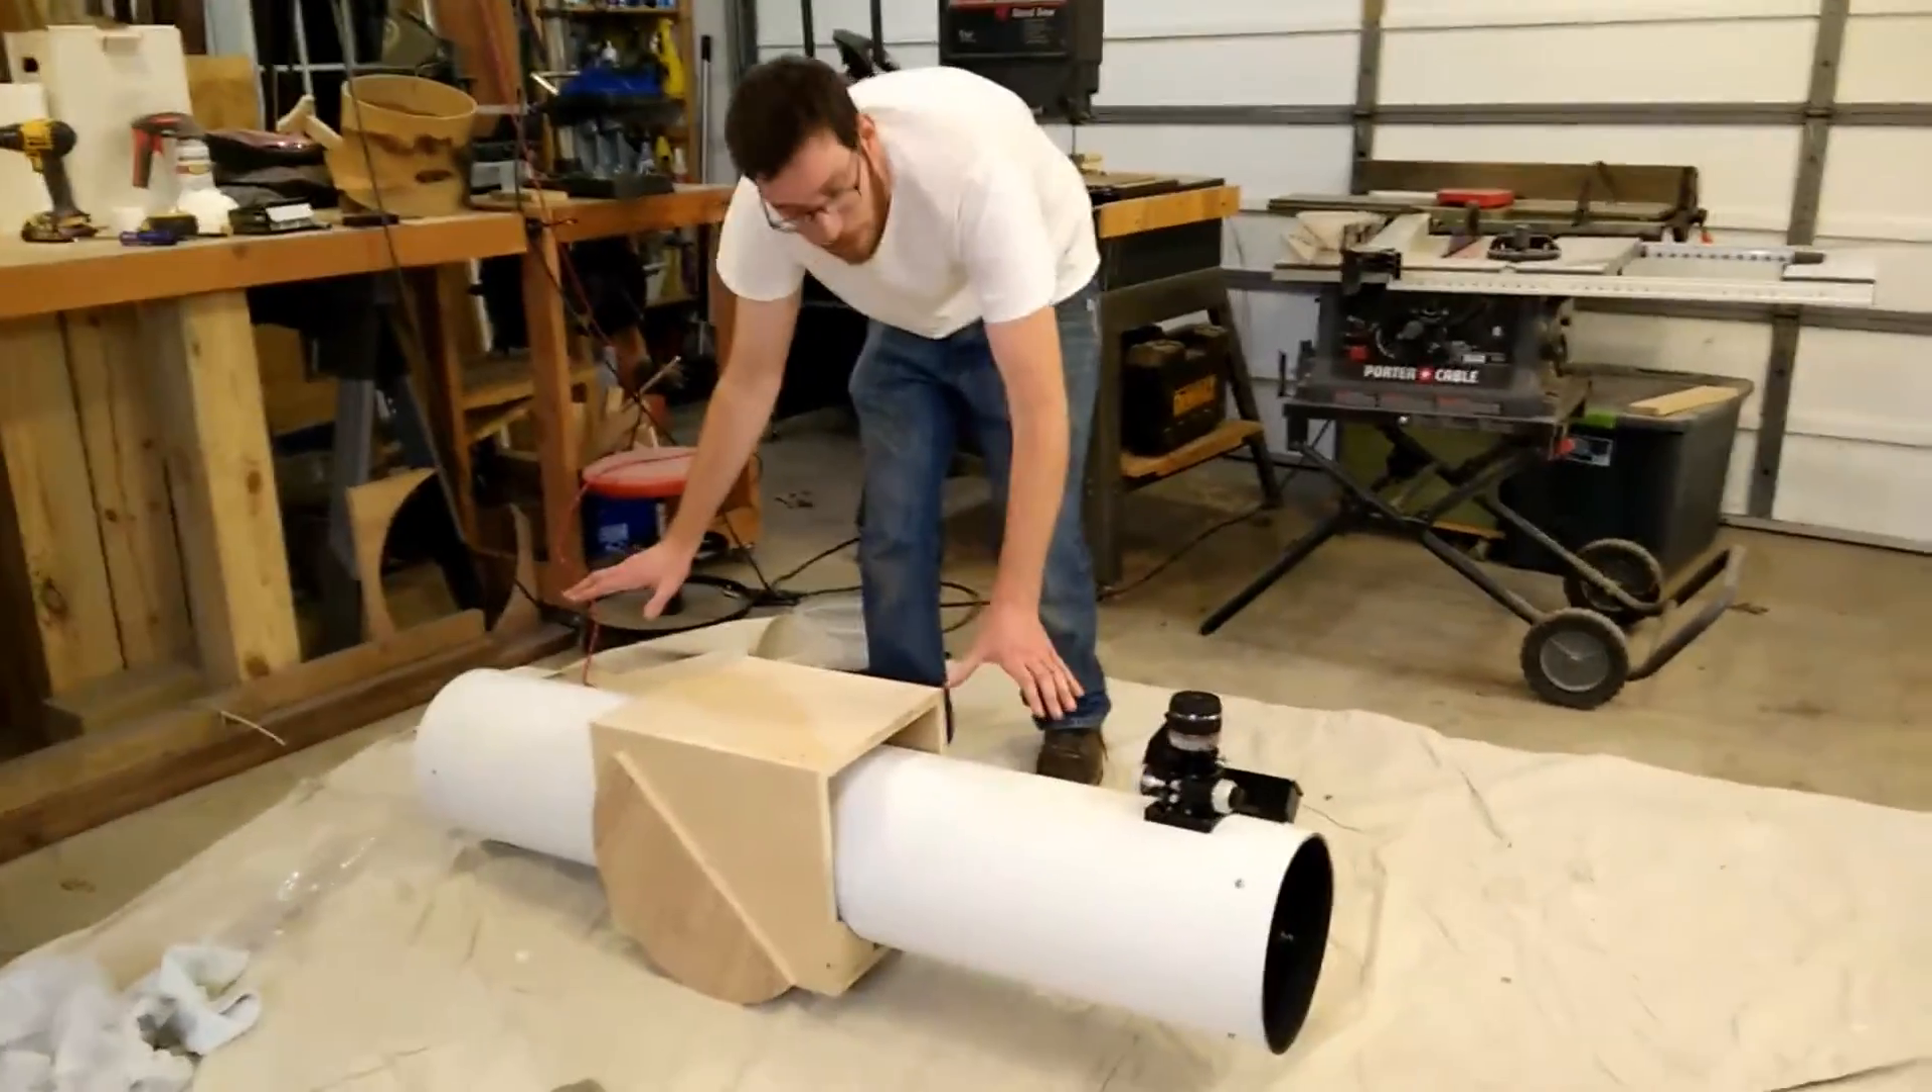I mounted the bearings here these are these half circles so that's what it's going to move up and down on.